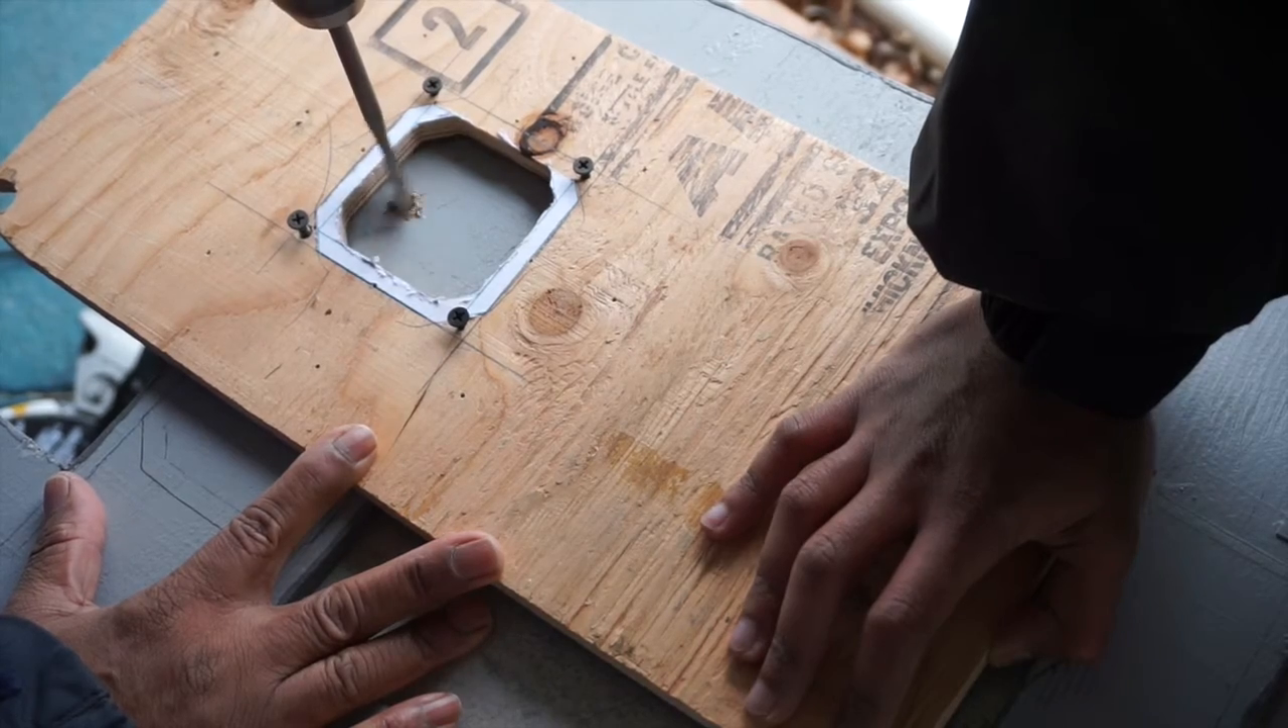And then I secured the template down with four screws.